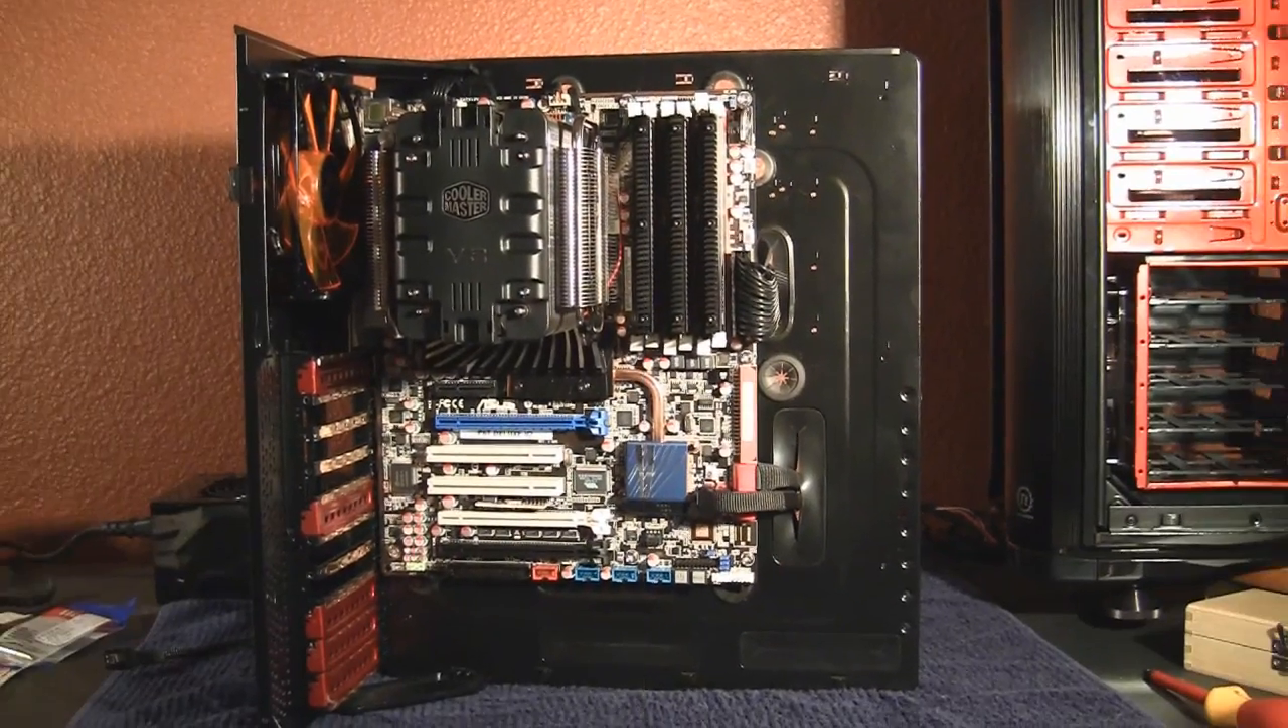All right guys I went ahead and reinstalled the motherboard.